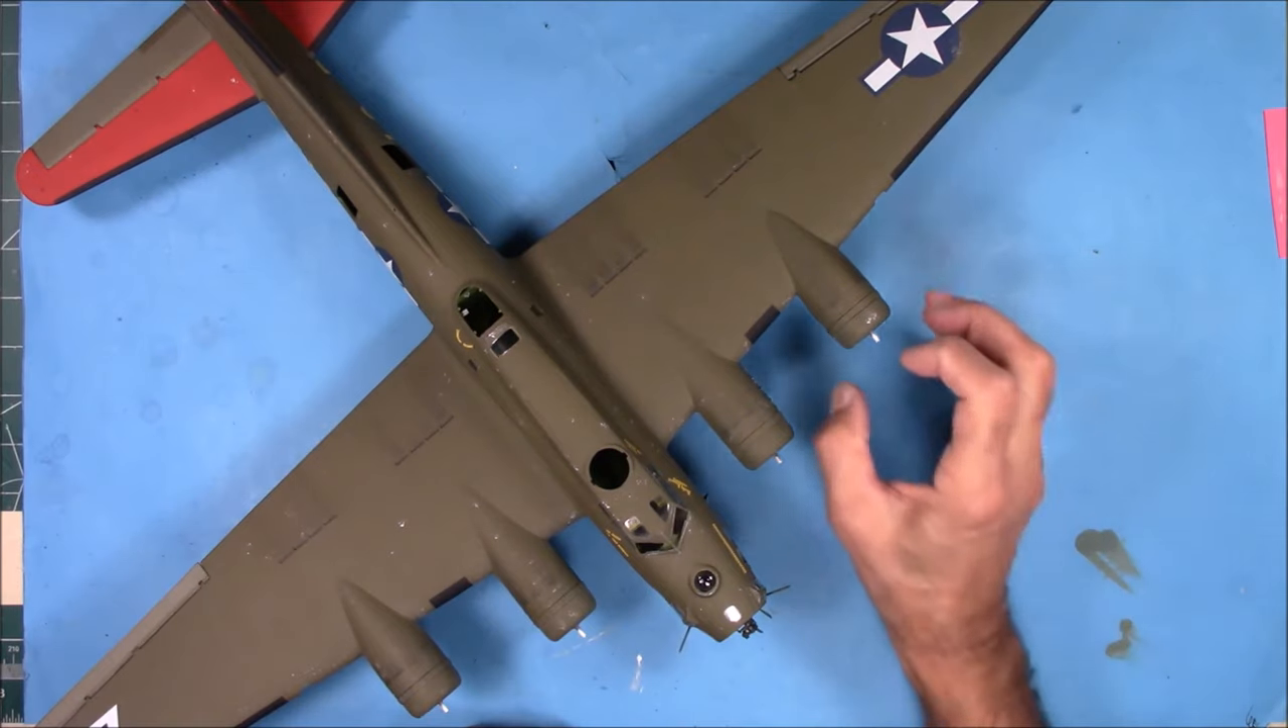They were a real tight fit around the engines, so what I did was I put some white glue on the inside of the lip of each cowling and slipped it right on there.